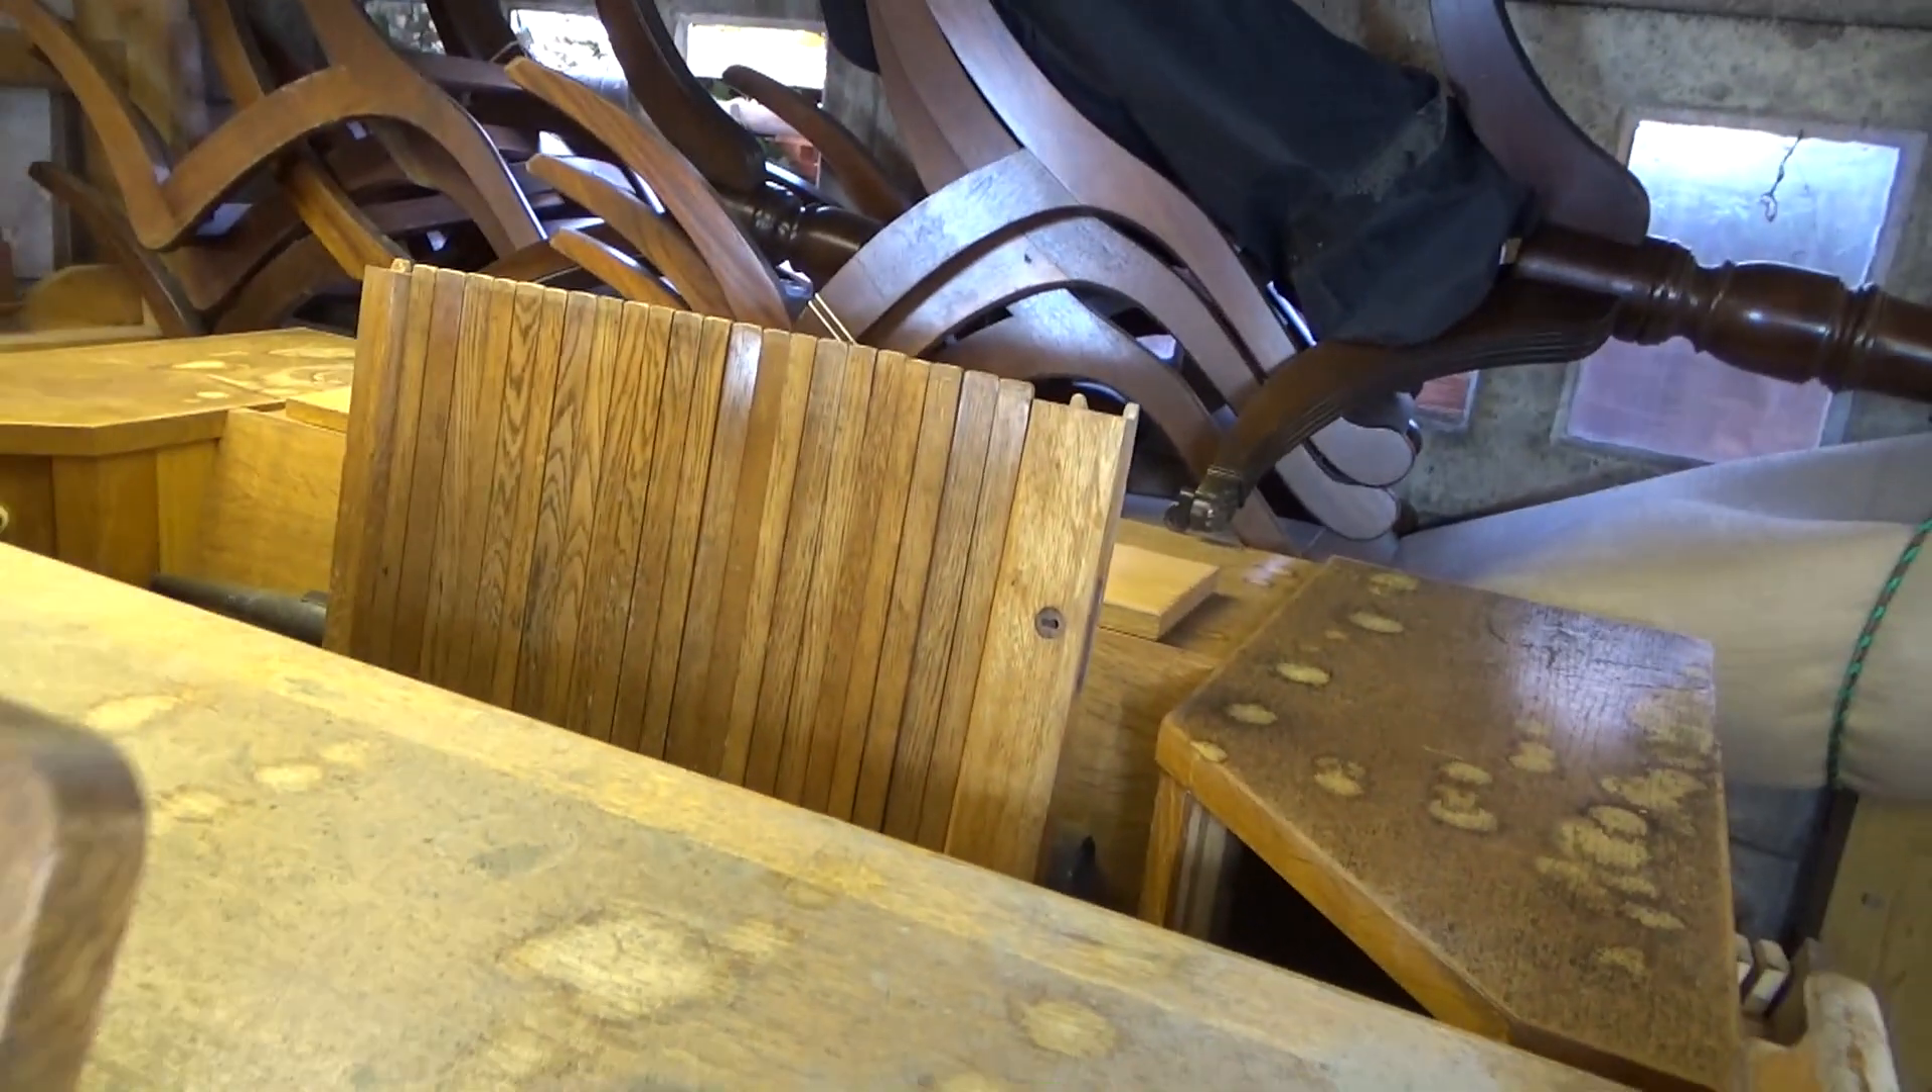Um I've already removed the um the sort of tambour uh rolling top that's uh just behind it down there.